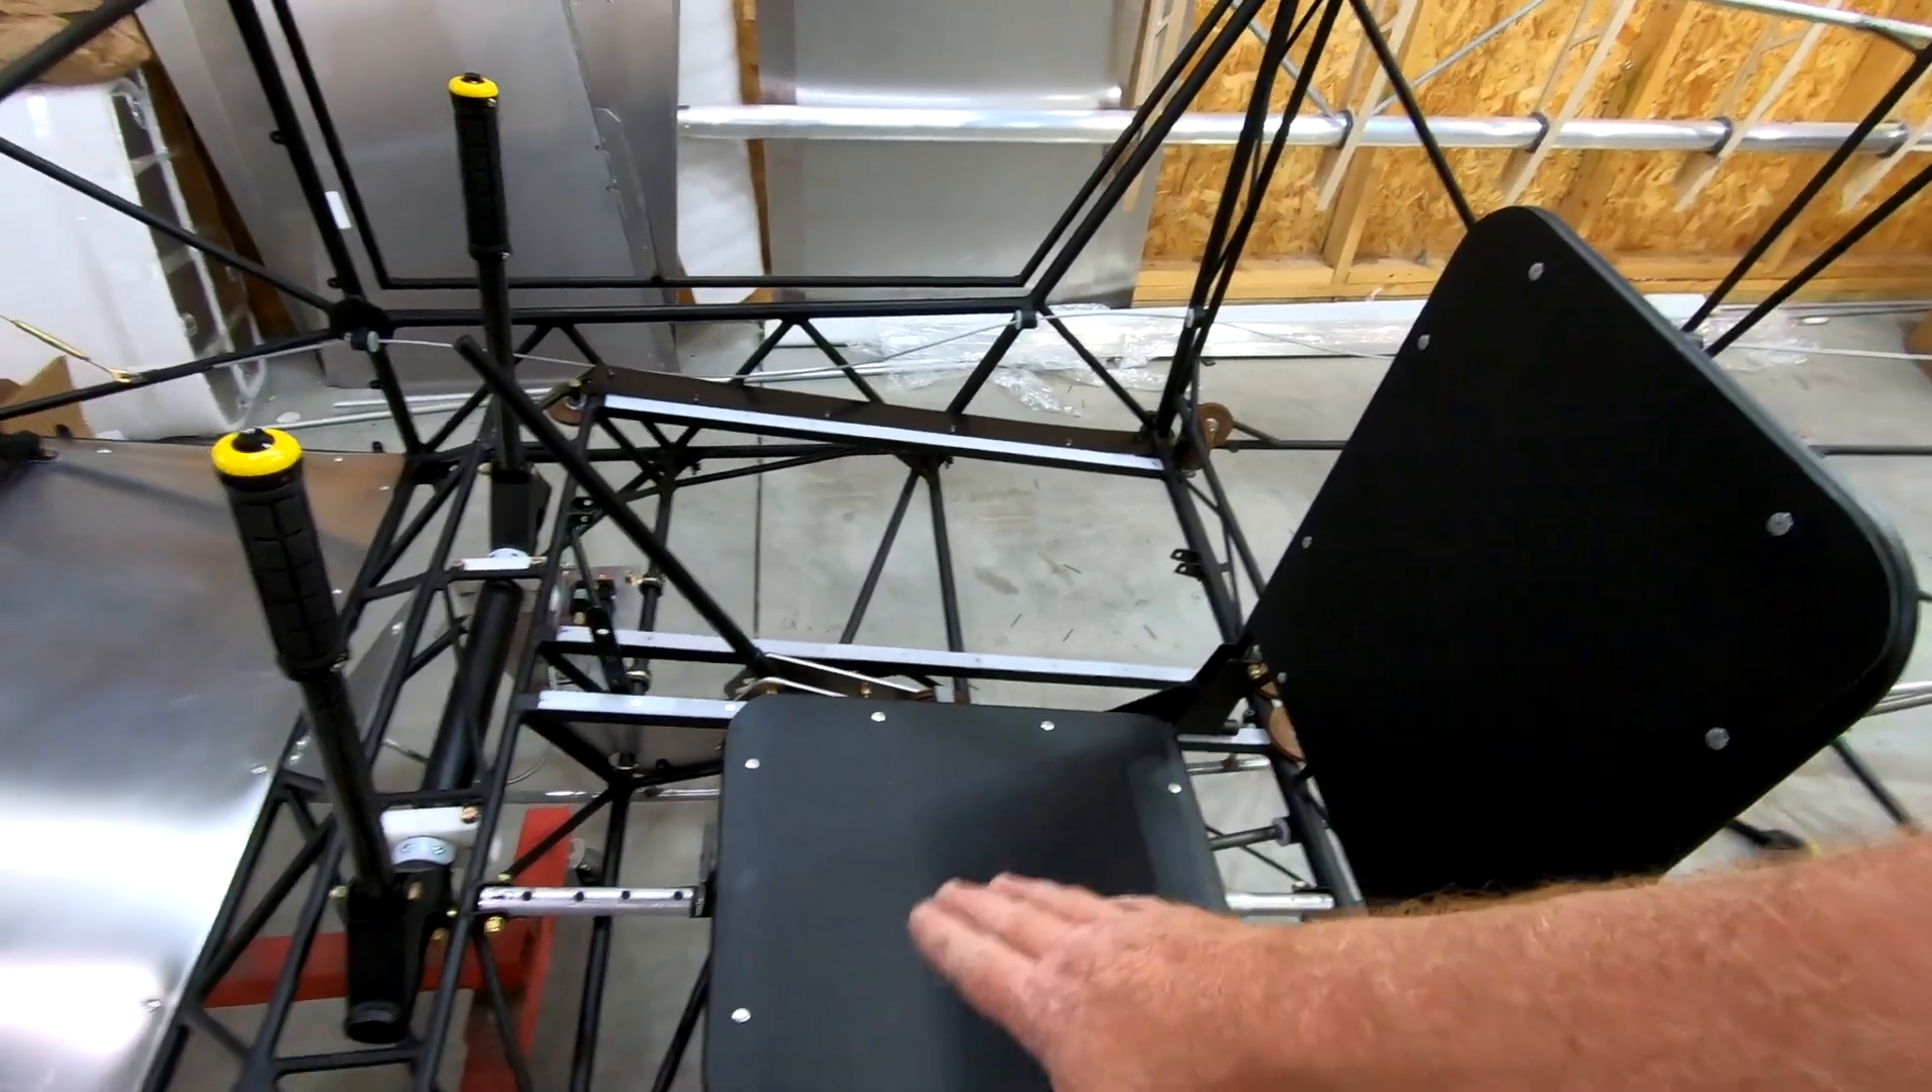Seats are done. Got my seats all done, painted. I got them riveted in.